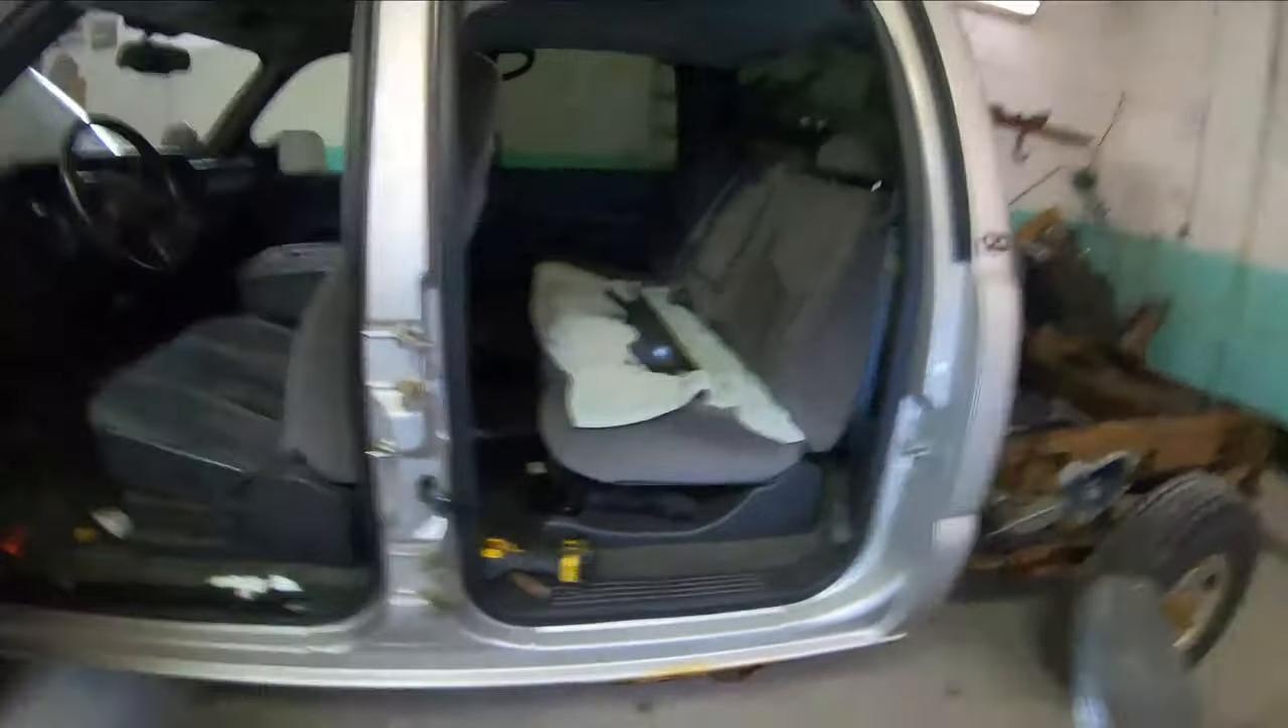So rear door is already off.